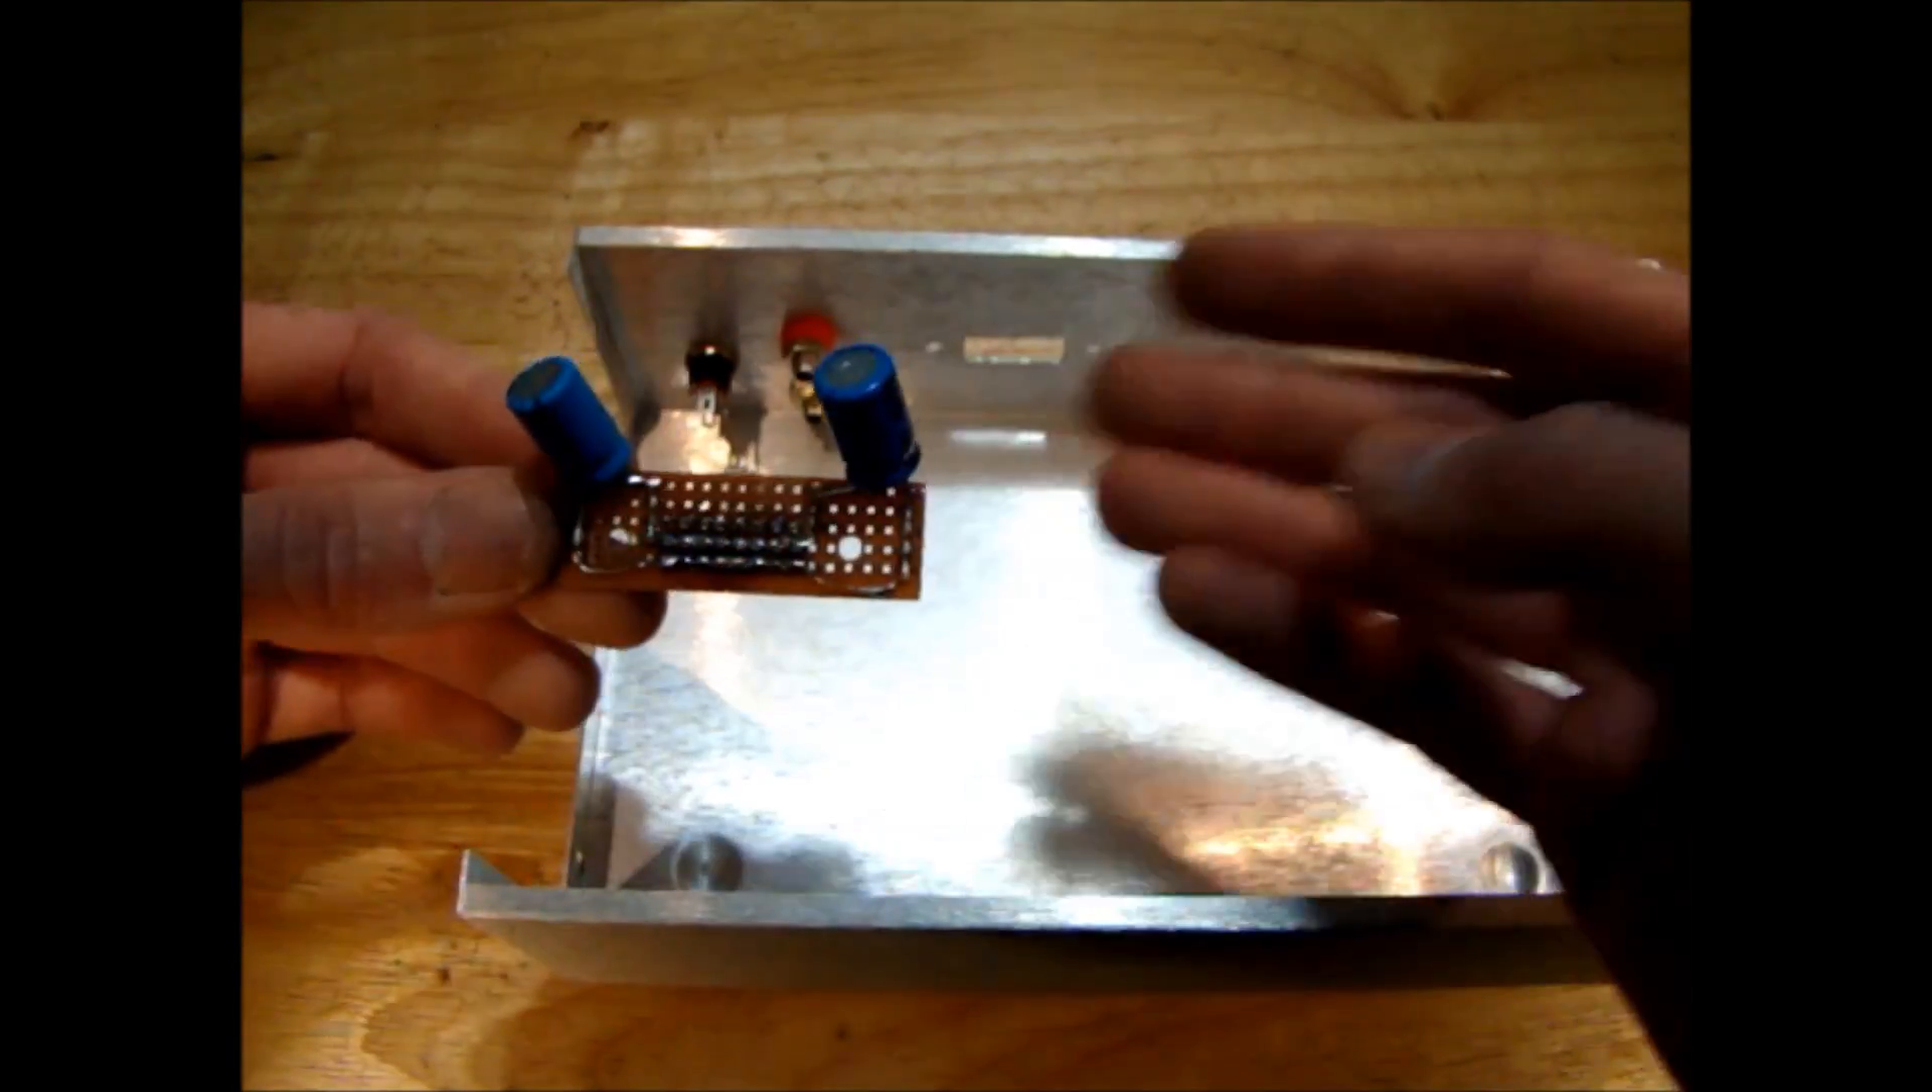Here's the headers all made up I also added a couple of capacitors to act as smoothing capacitors for the high current or for when the servo needs high current.